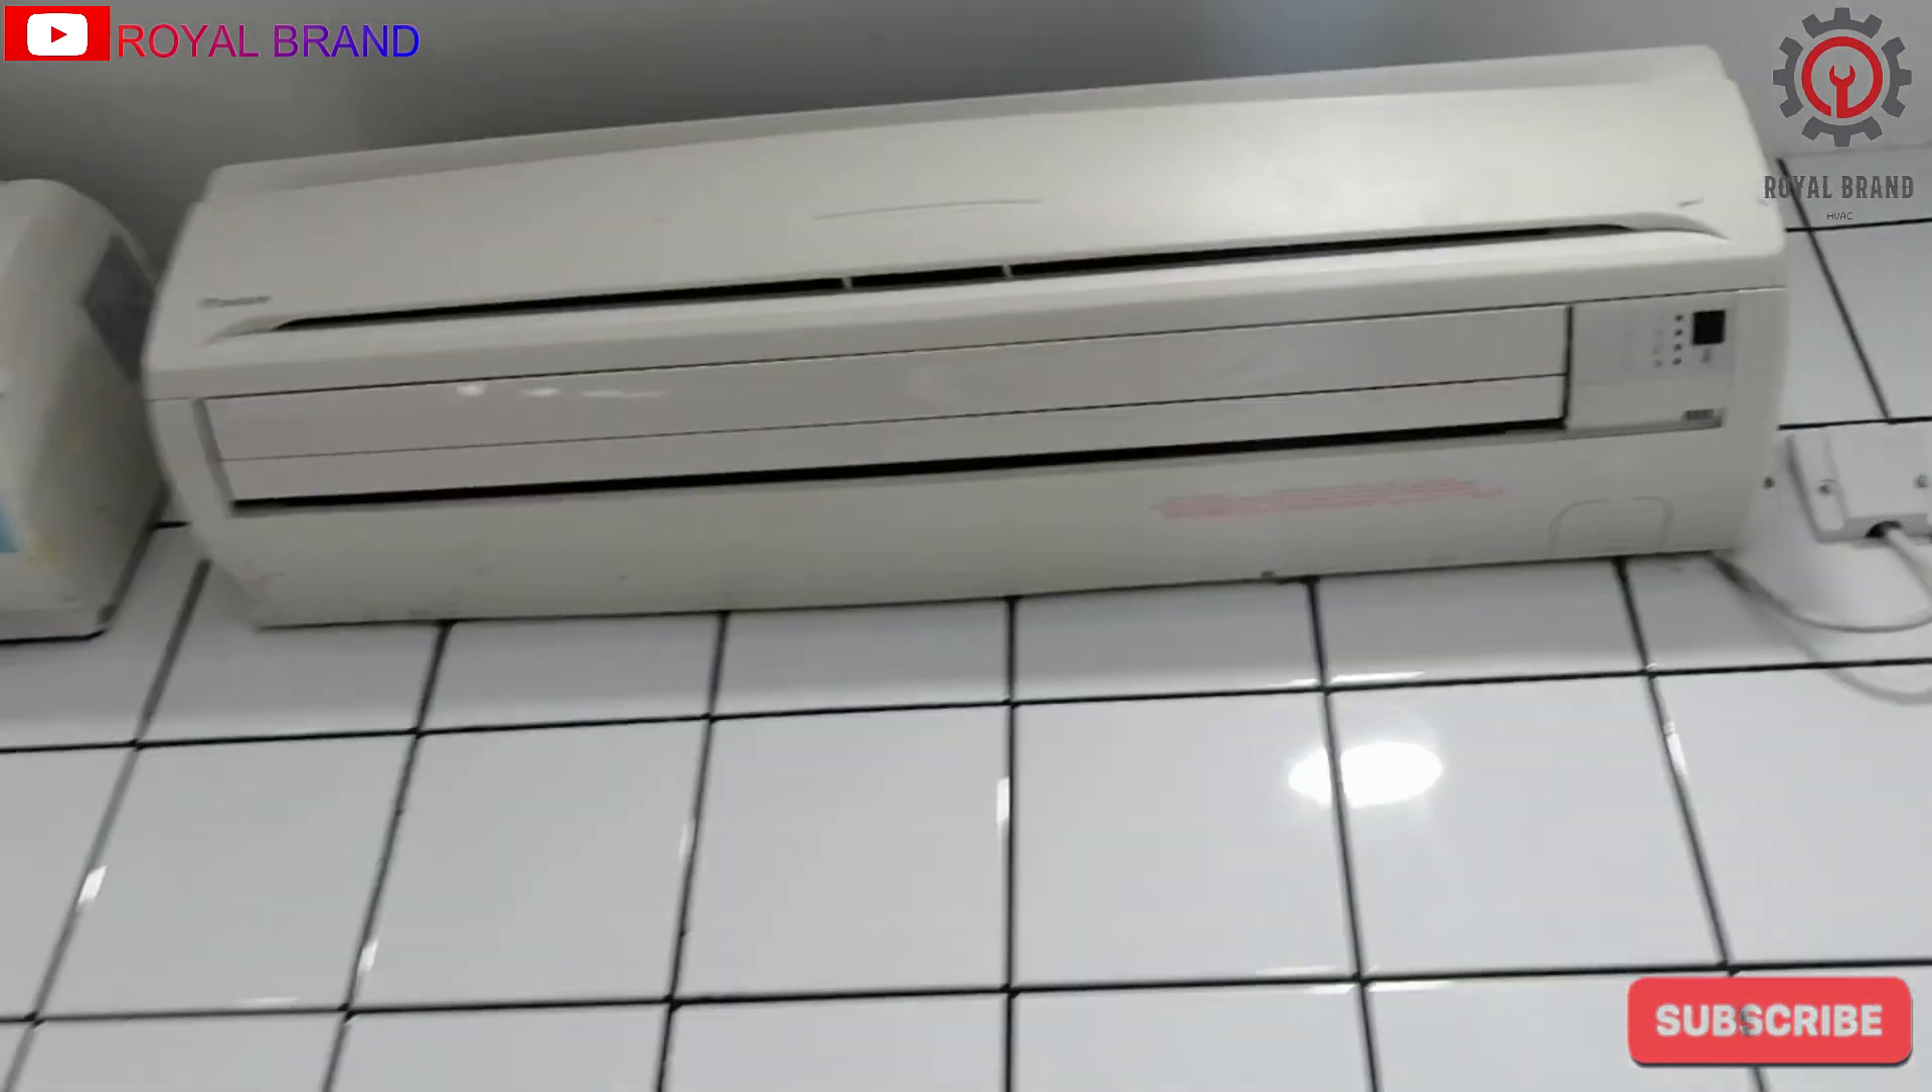अभी पूरा कवर लग चुका है जैसी के आप देख सकते हो।